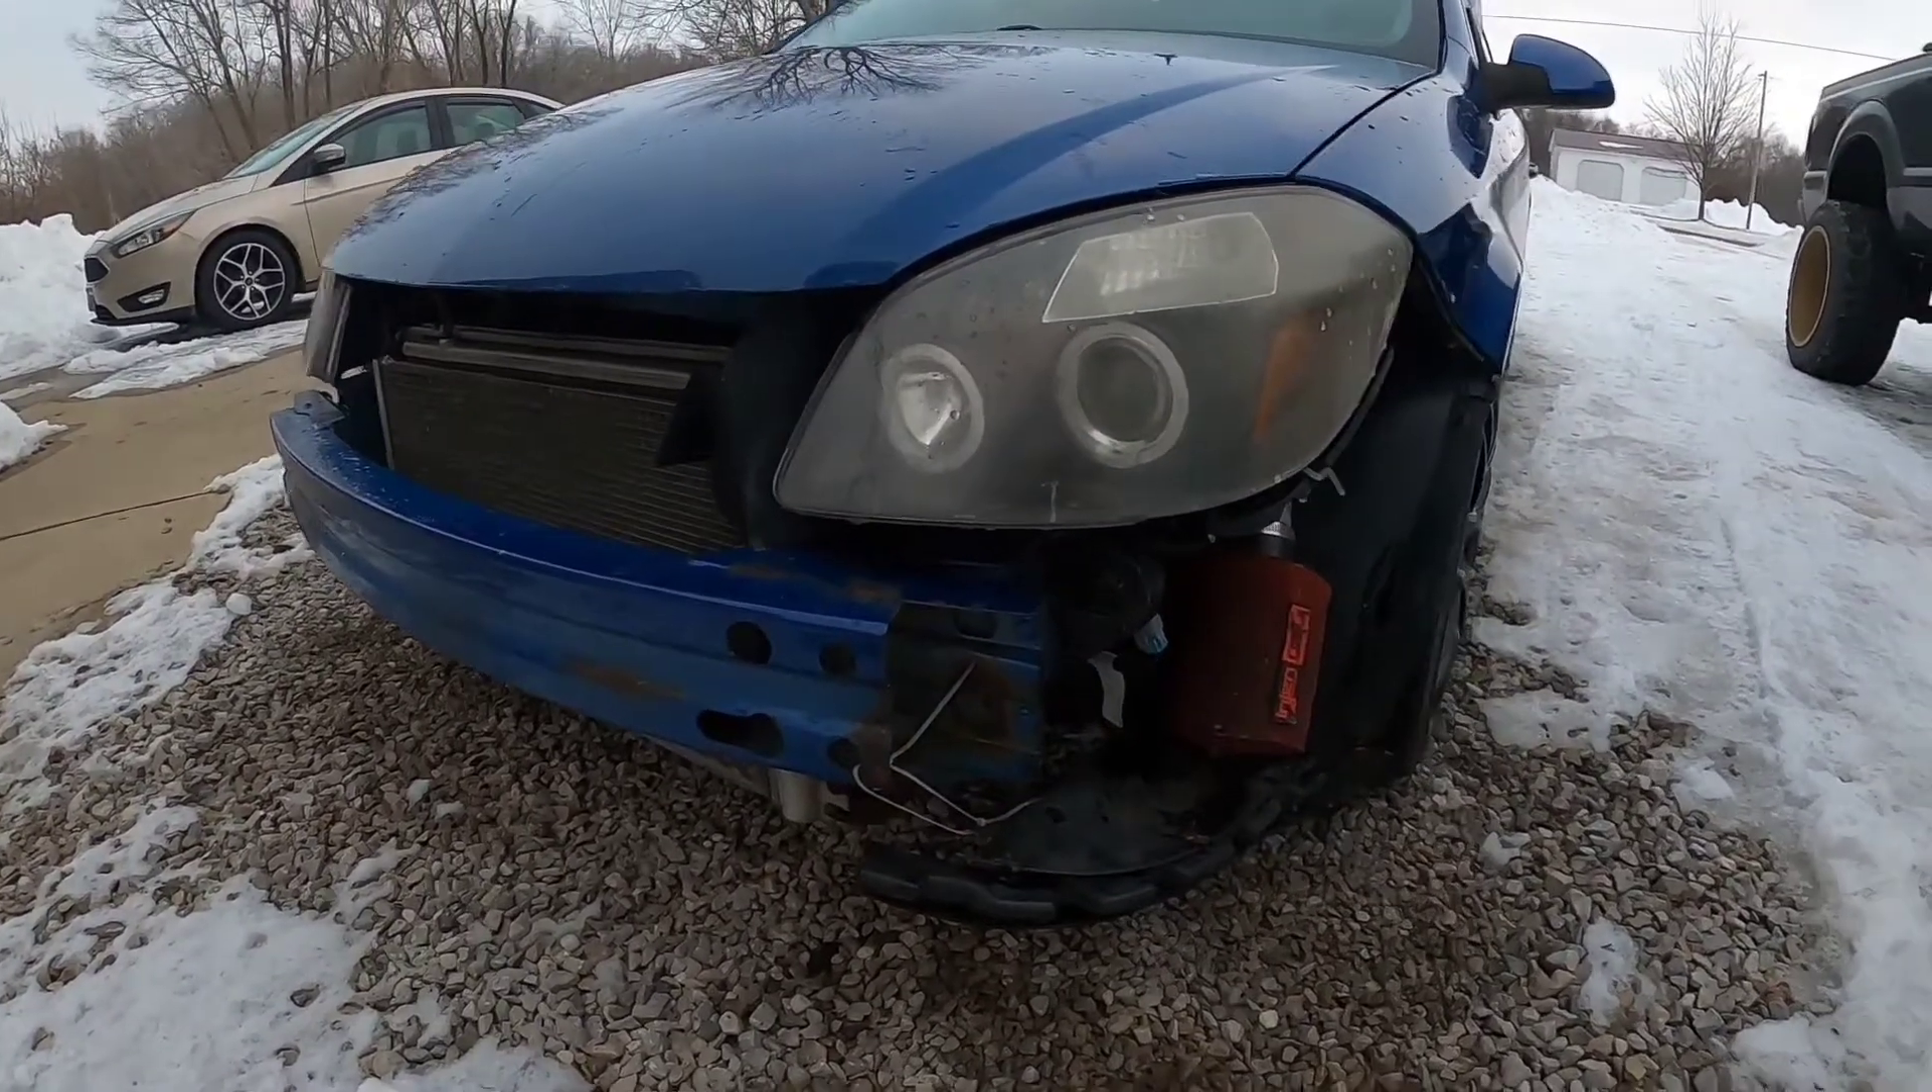I just haven't put the bumper back on yet.